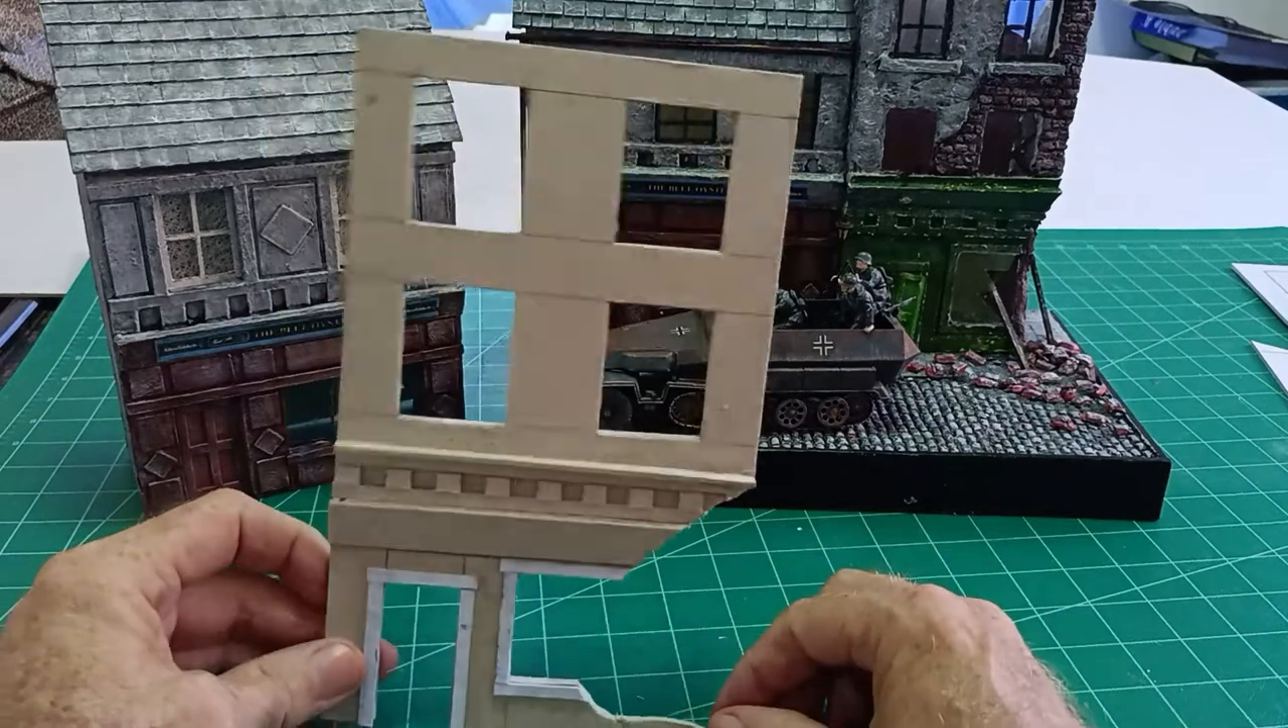I've glued all the molding on already and made a cut out for where the bomb damage will be so there will be a big hole in the bottom of the building down there.